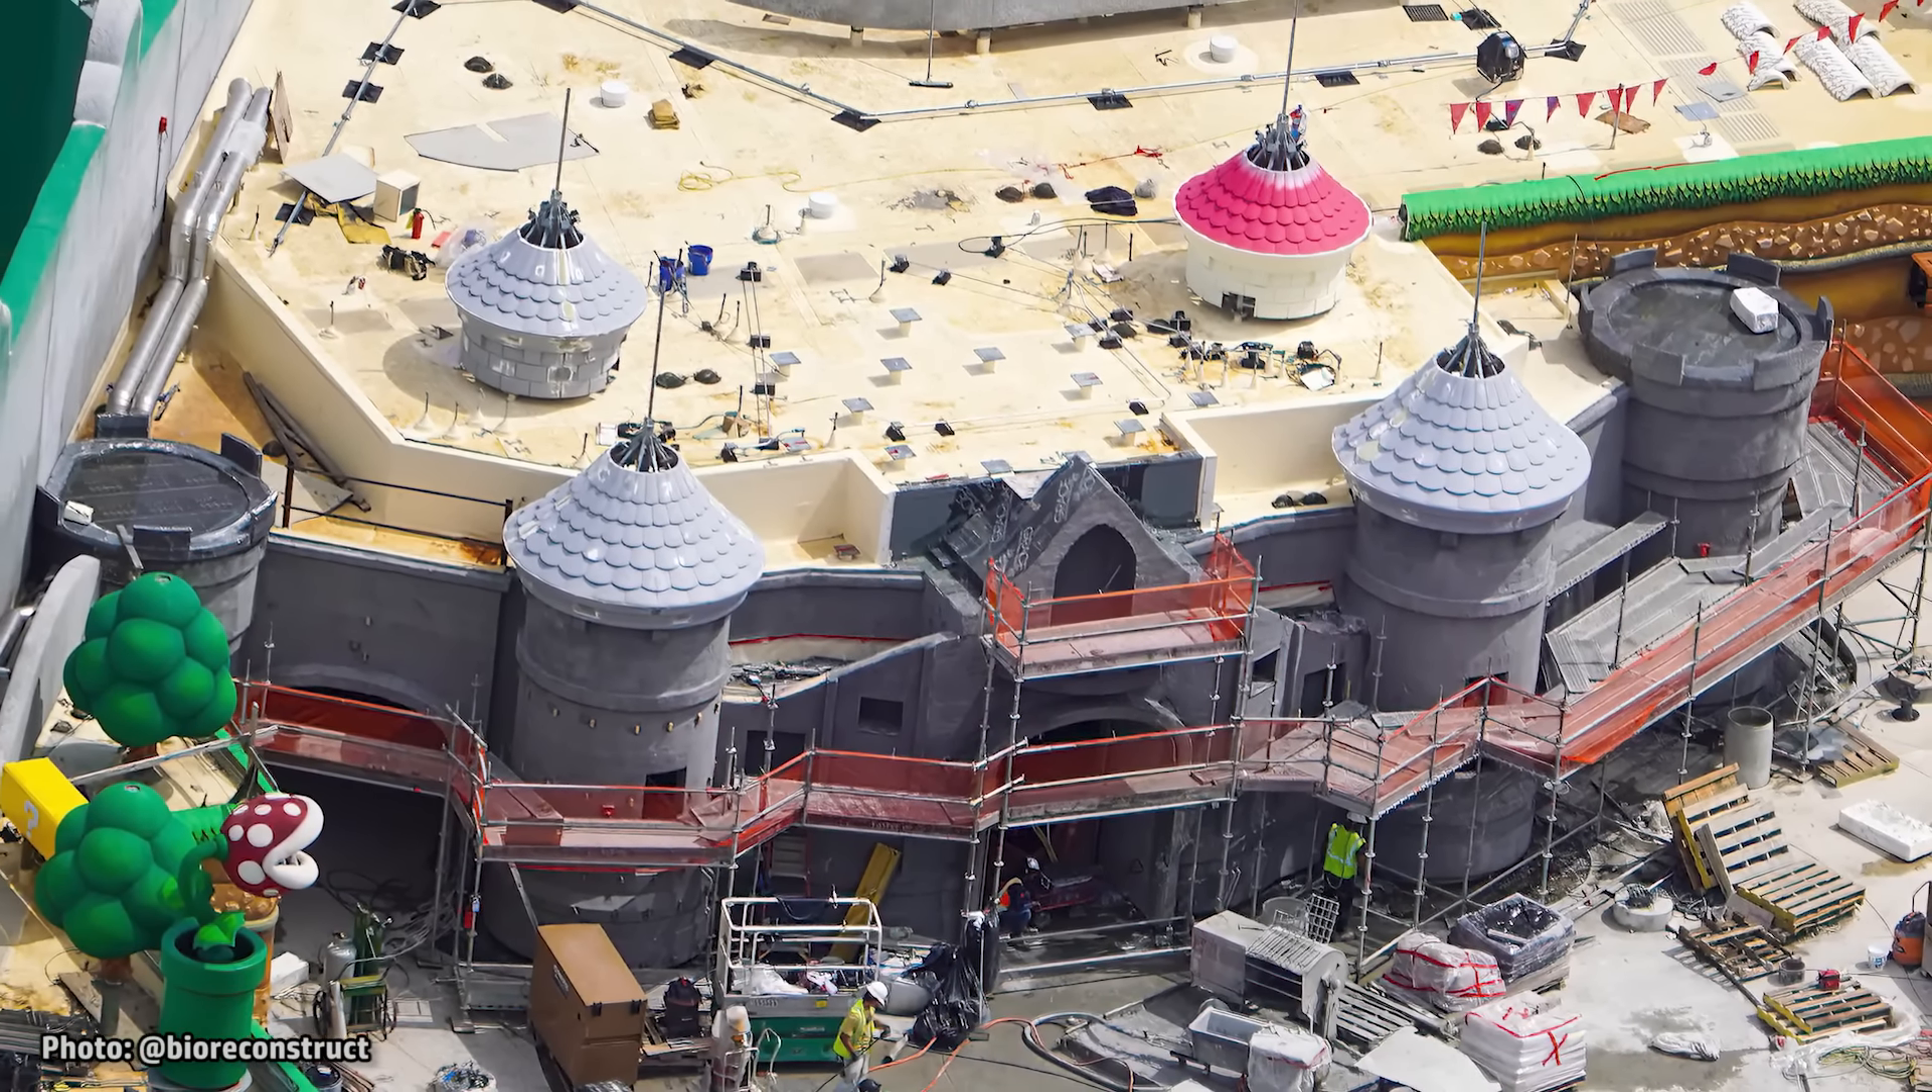Inside of the land, the towers for Peach's Castle are beginning to be installed.